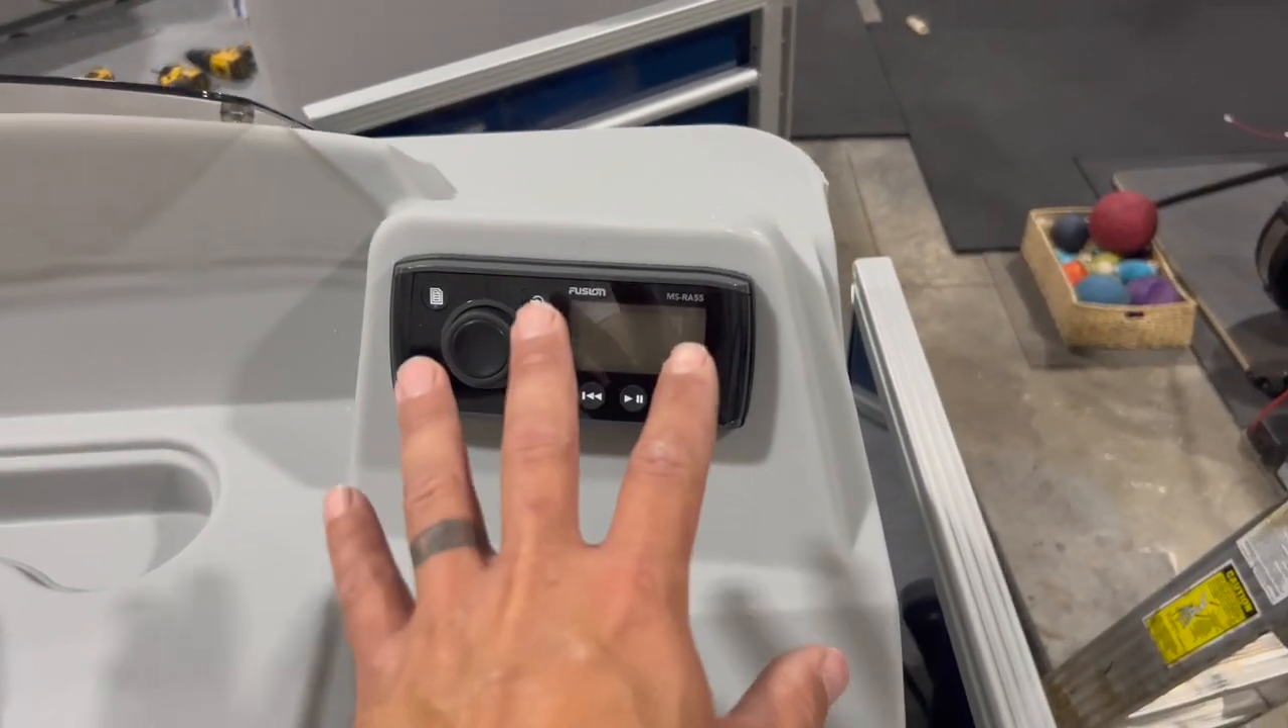Easy to change the zones from the front seats to the back seats, etc. We've already installed the head unit. It's just four screws, a couple caps that cover up into the back.